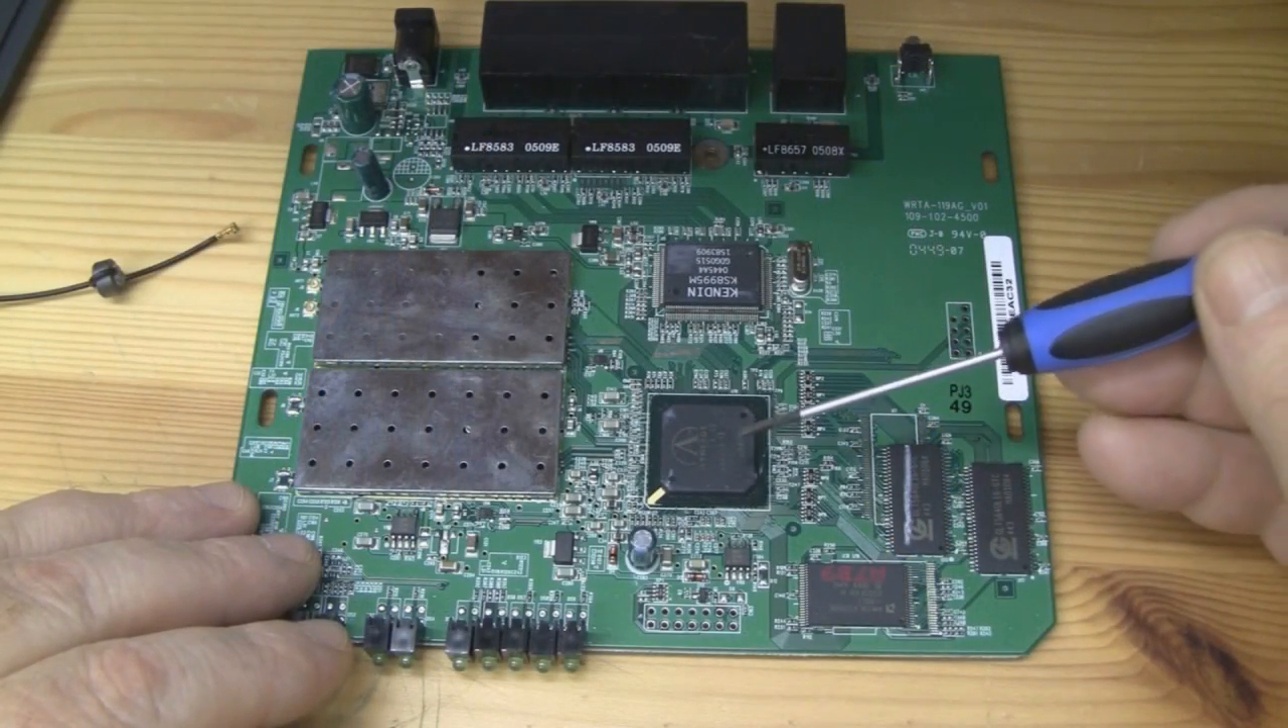So as you can see, I've got the main motherboard out of the router now.